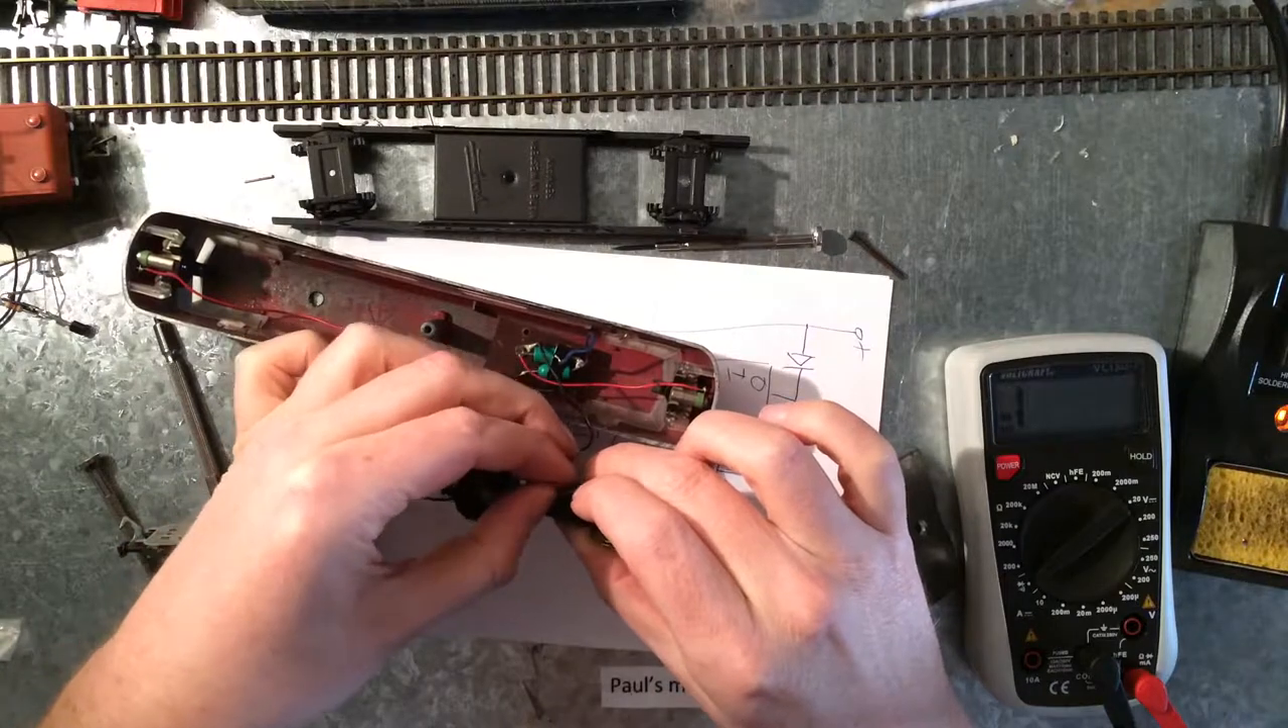It's now only a matter of putting the whole locomotive back together.